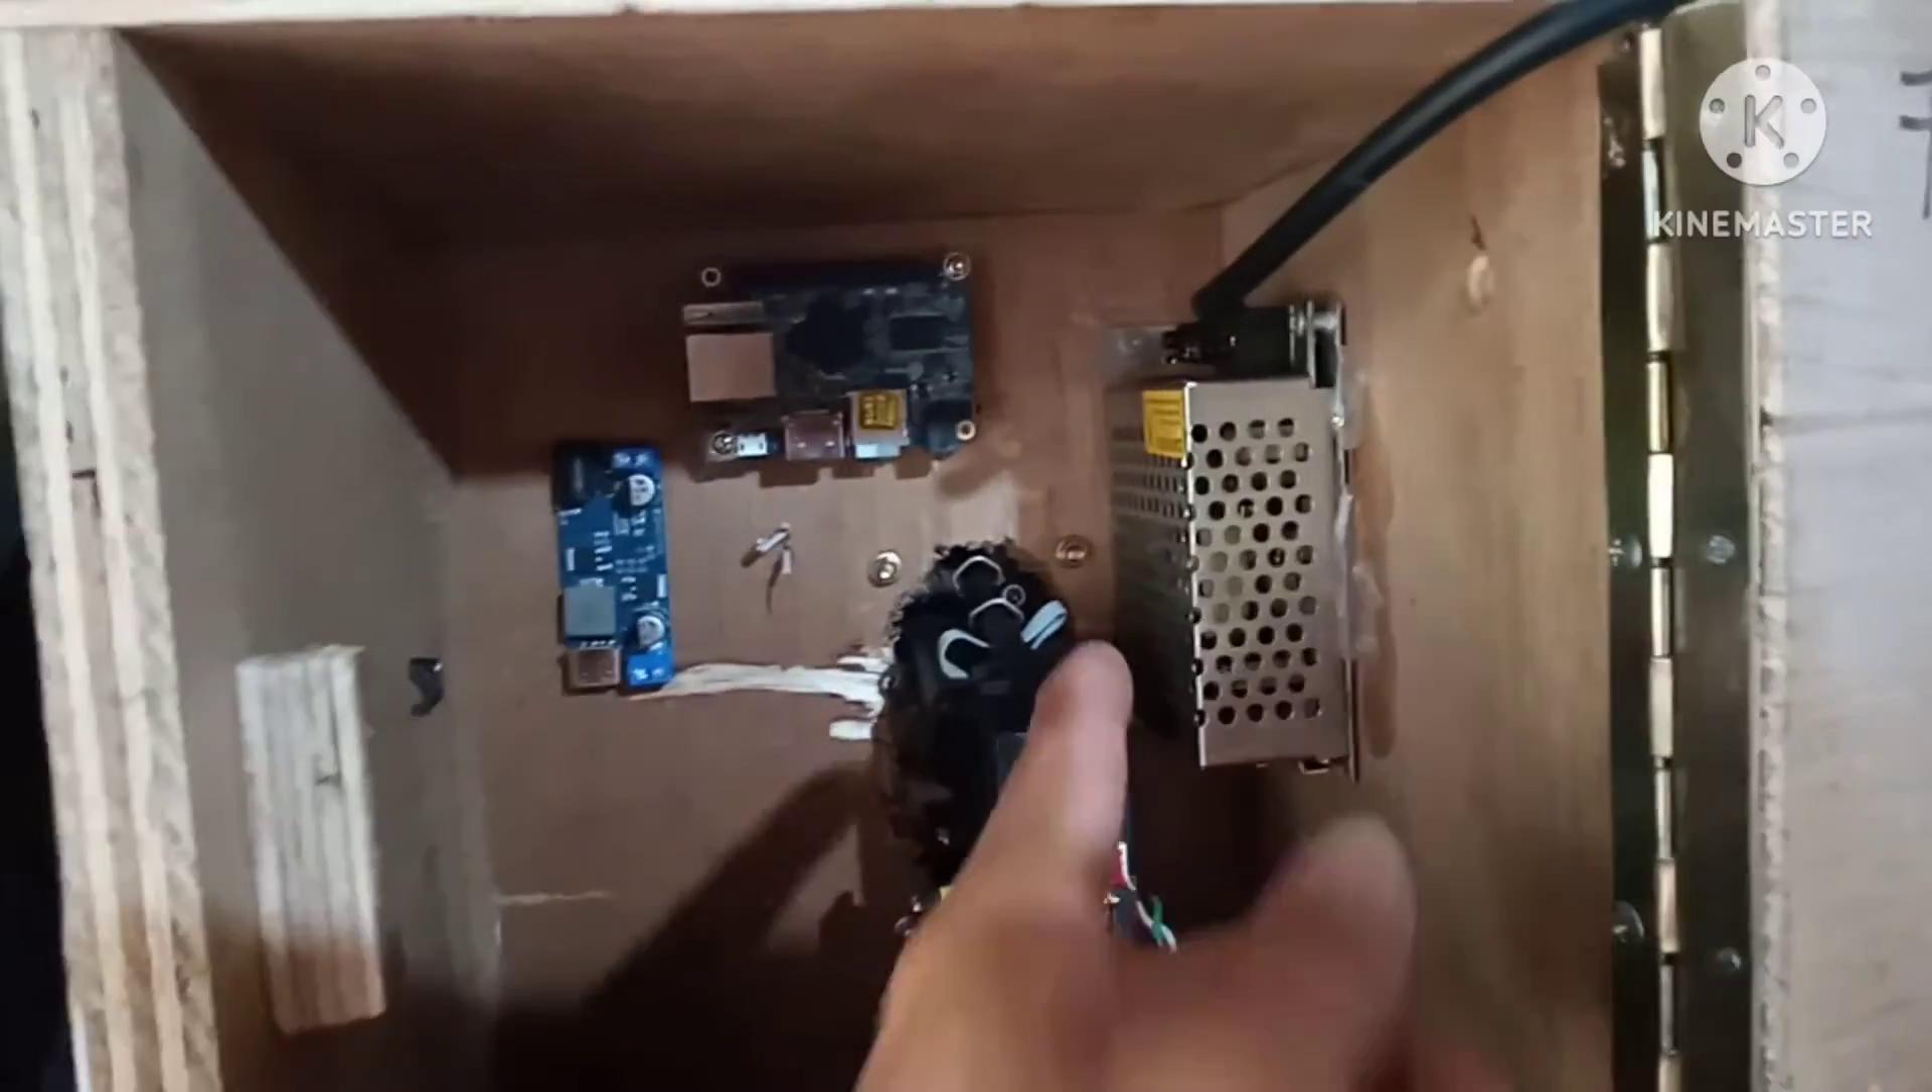So ayan guys nalagyan na natin yung Power supply natin, ito na siya.